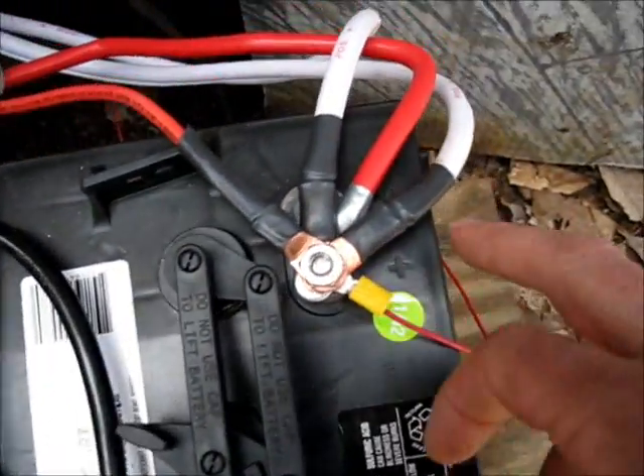Now I've got these heat shrink tubing on here protecting my wires.